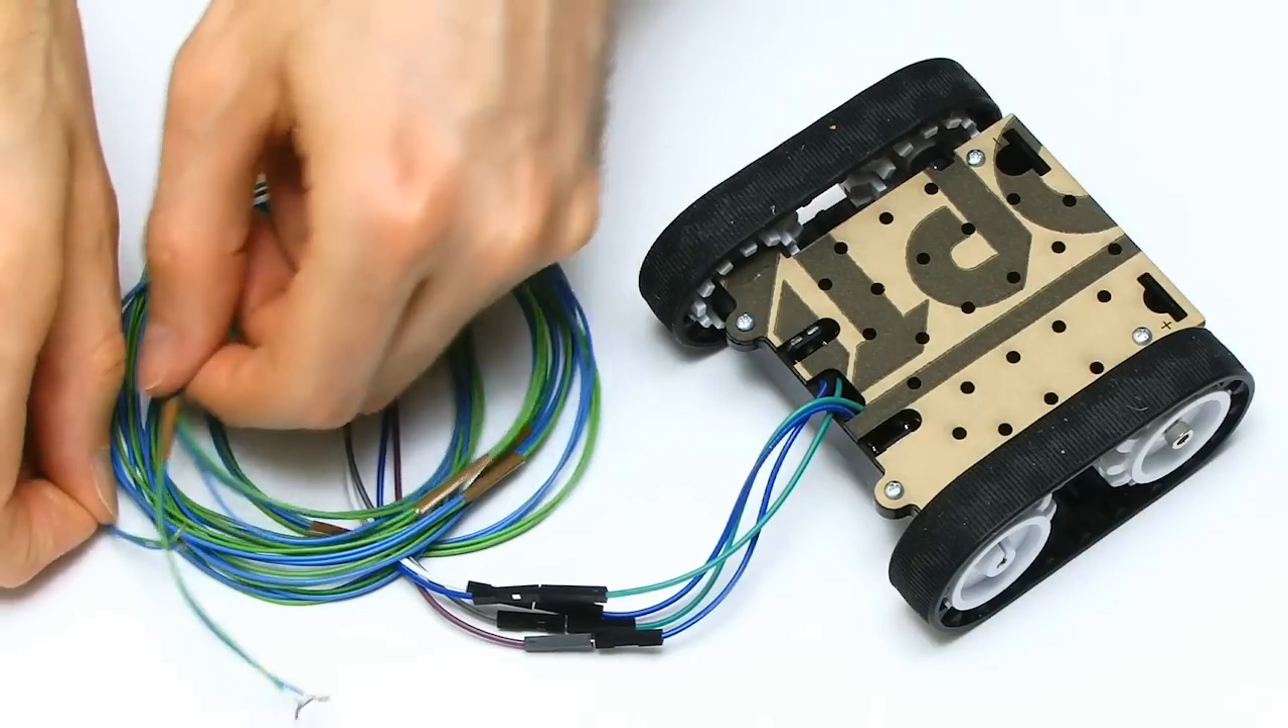I'm not going to mount a Pi on the device yet.